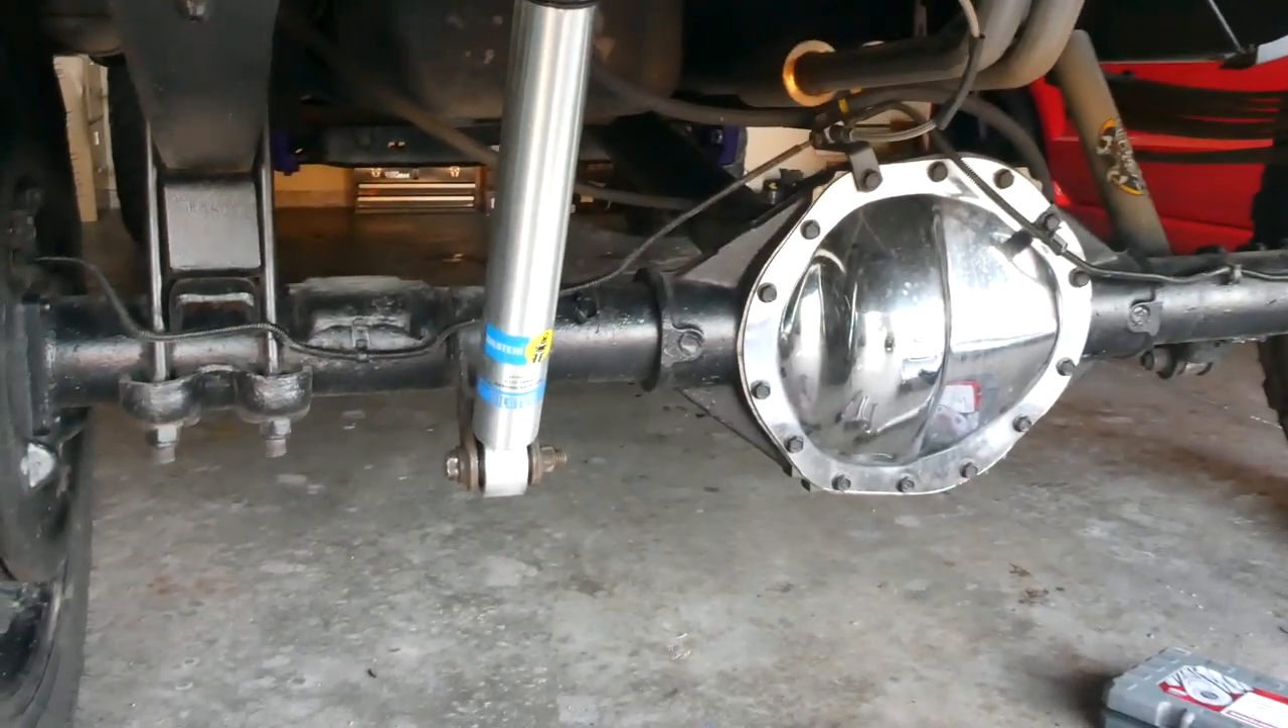And we've got the shock in place.